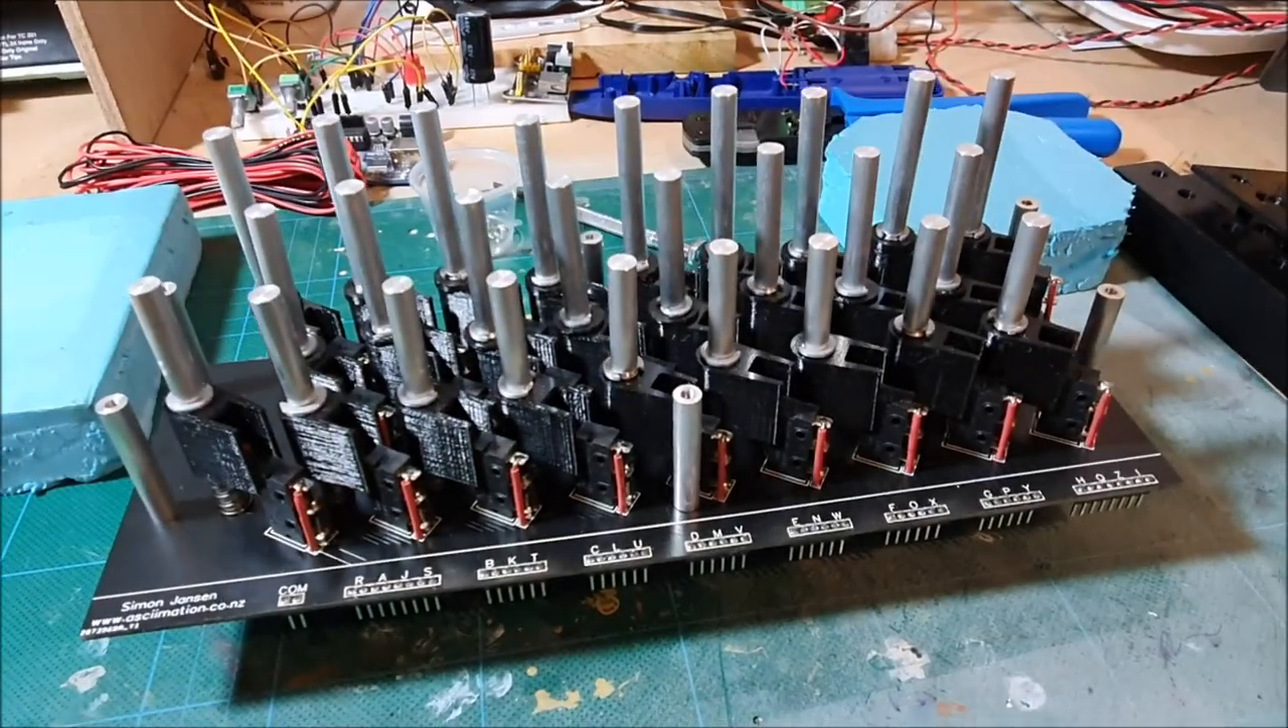So you can see now I've got all the key shafts installed and if we carefully look underneath you can see how the shafts are being held down by the little rubber the little pieces of rubber tubing.